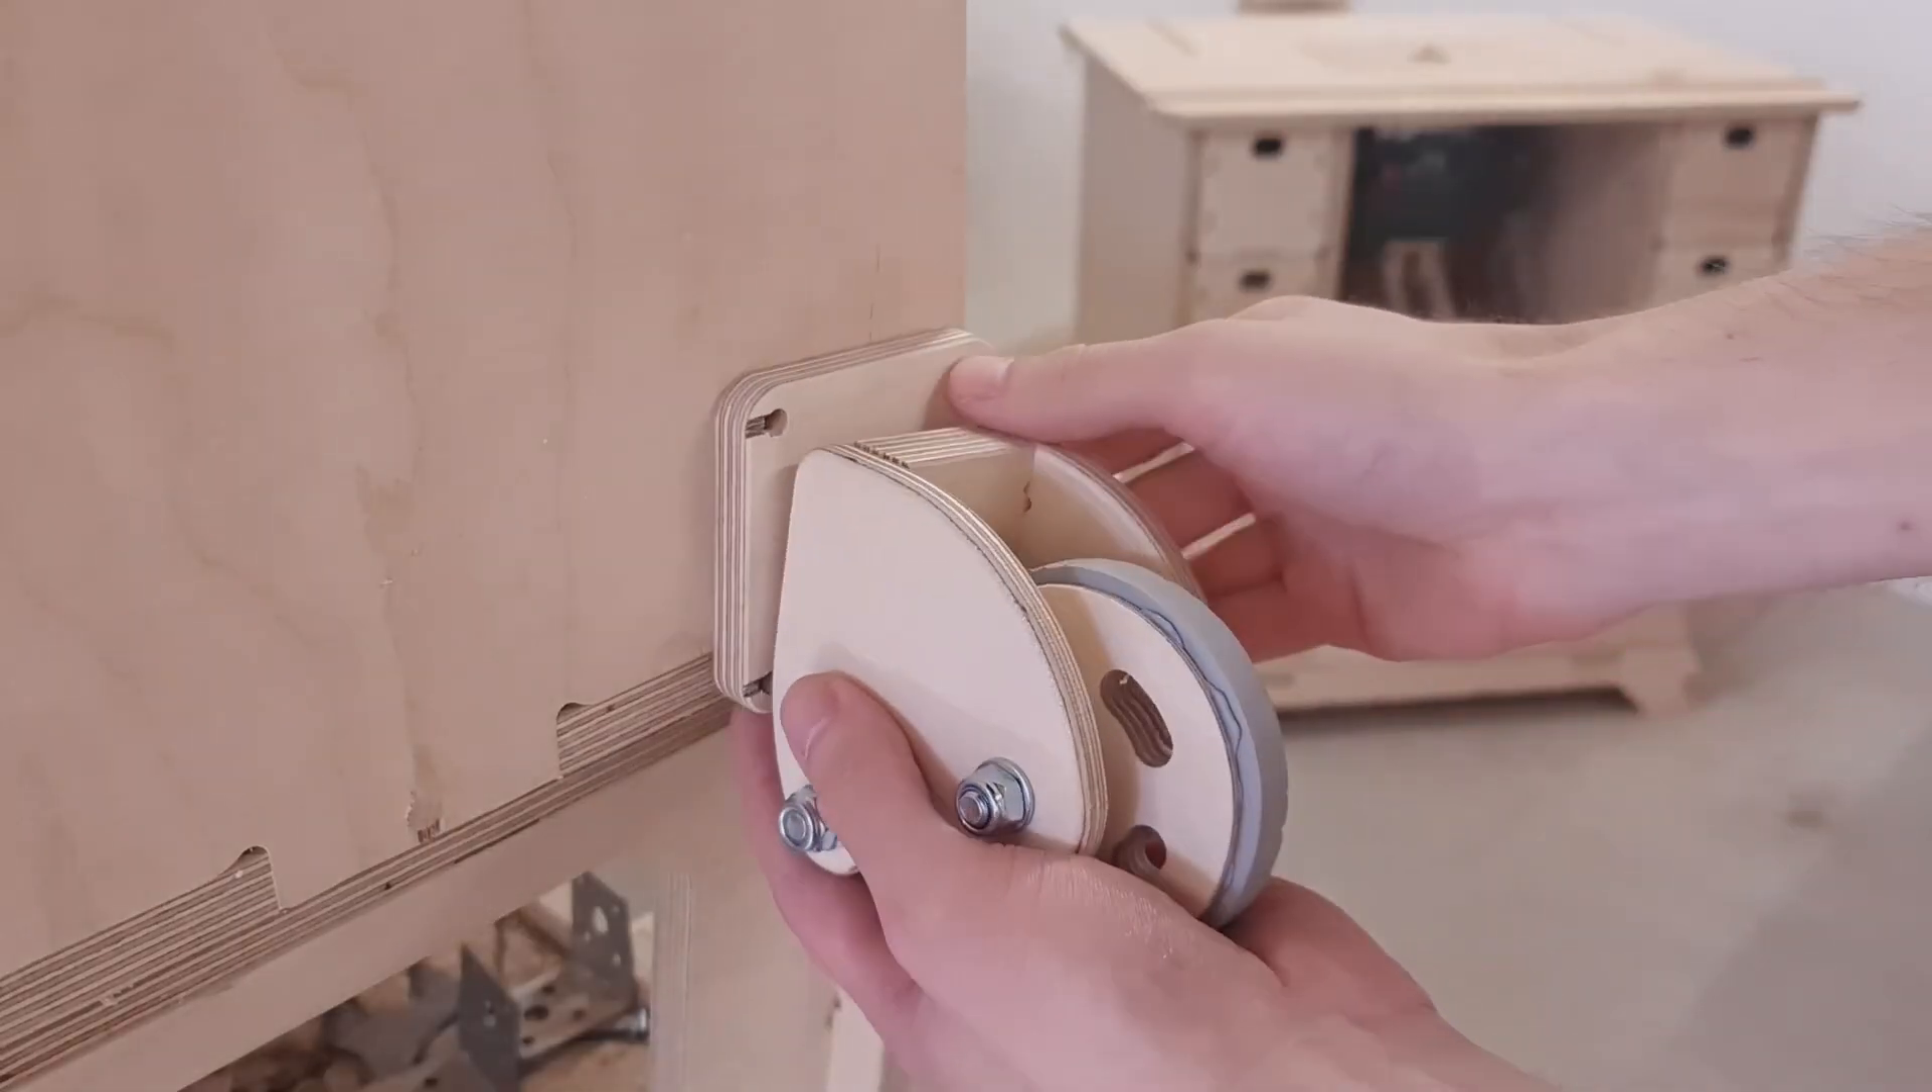And just like that the new wheels are complete.